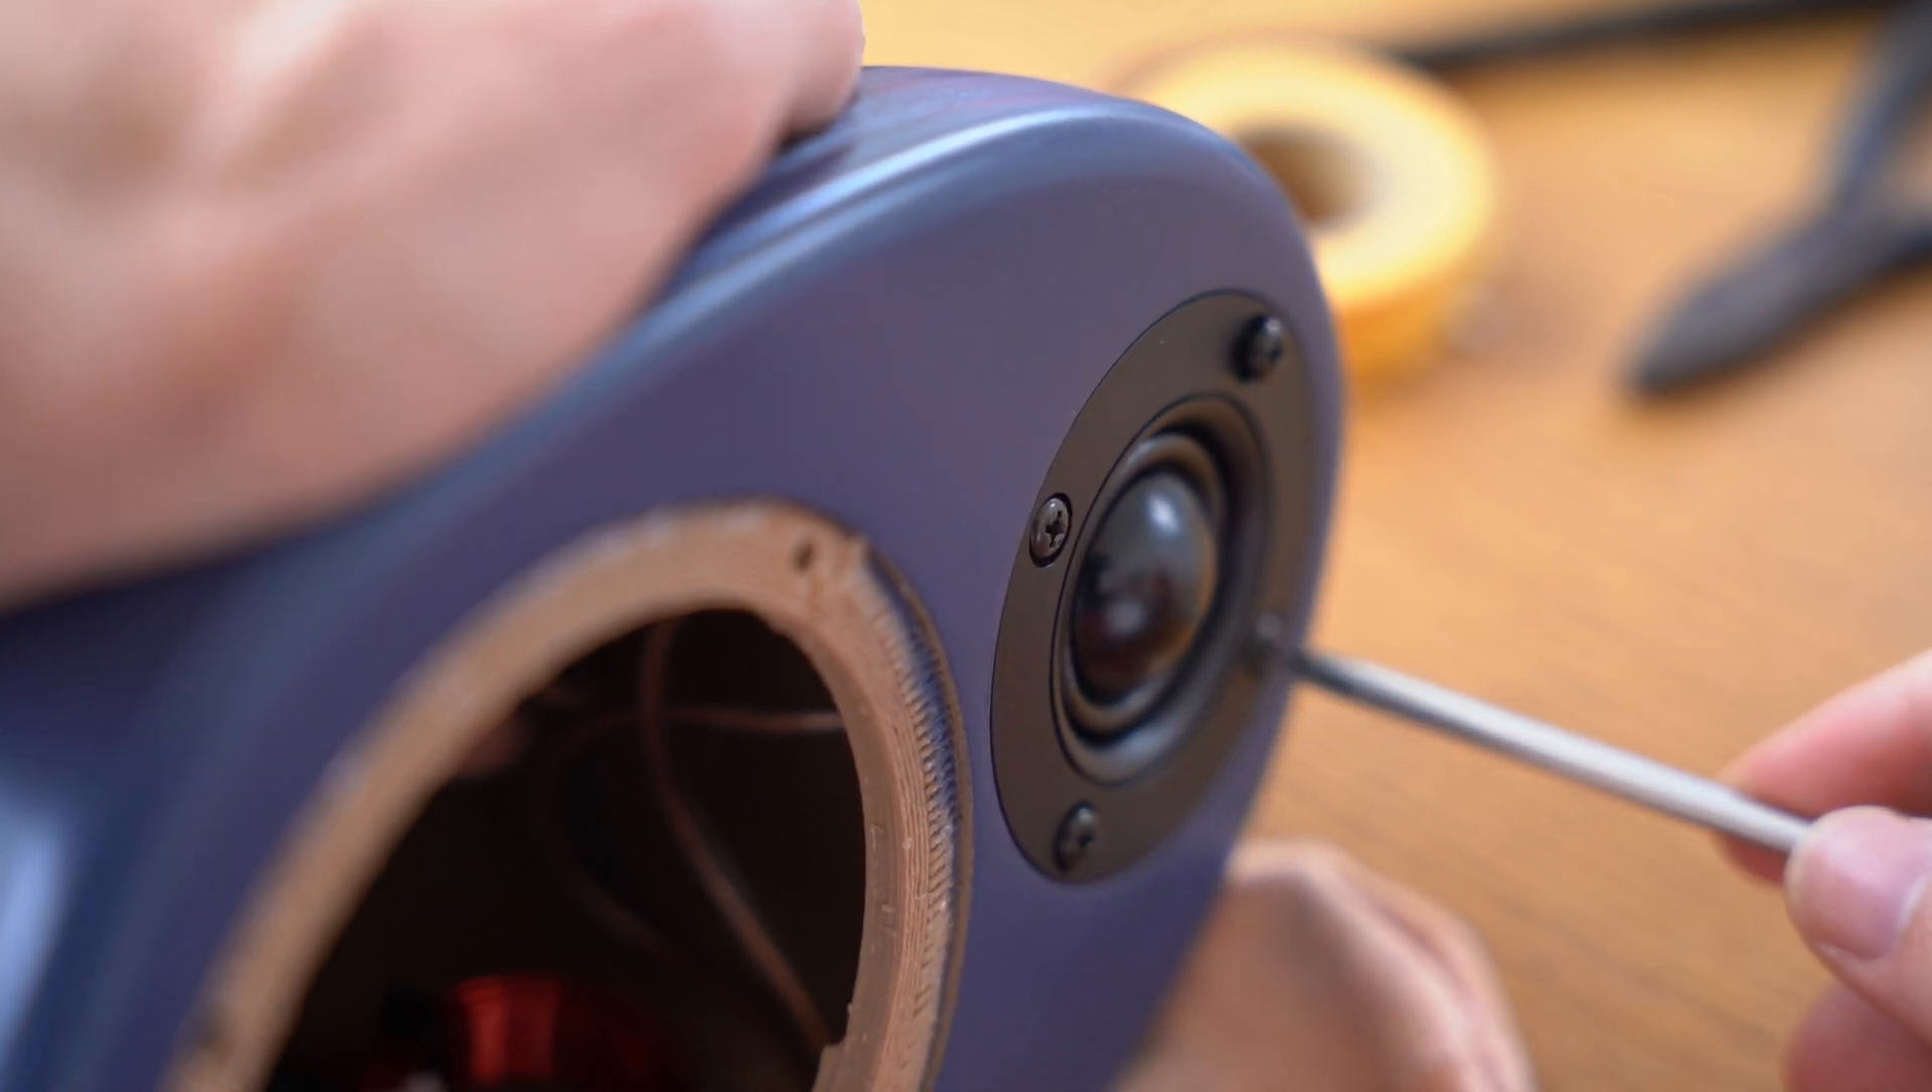At last, the tweeter is carefully fitted into the baffle and tightened with some black M4 screws.